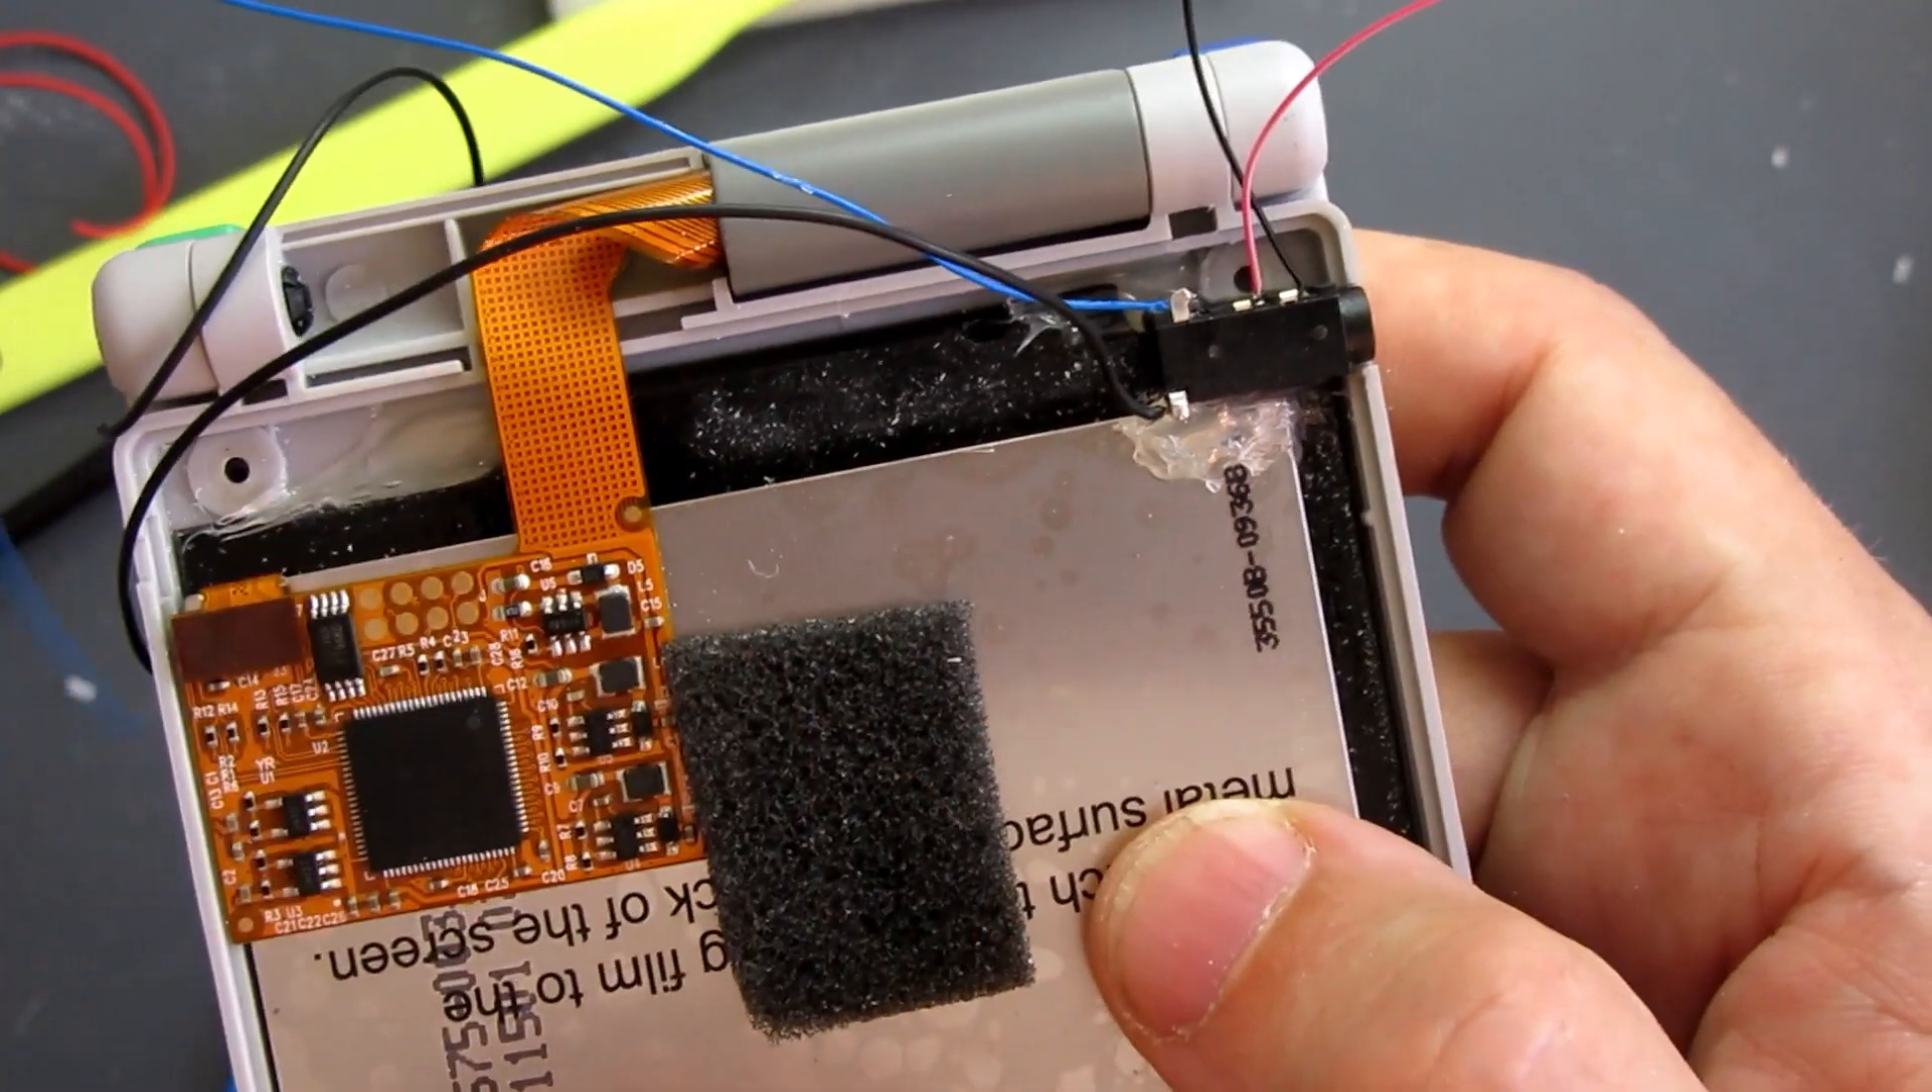I've added just a little square in the centre just to keep that pressure on keep it in position without it bulging too much at the edges.